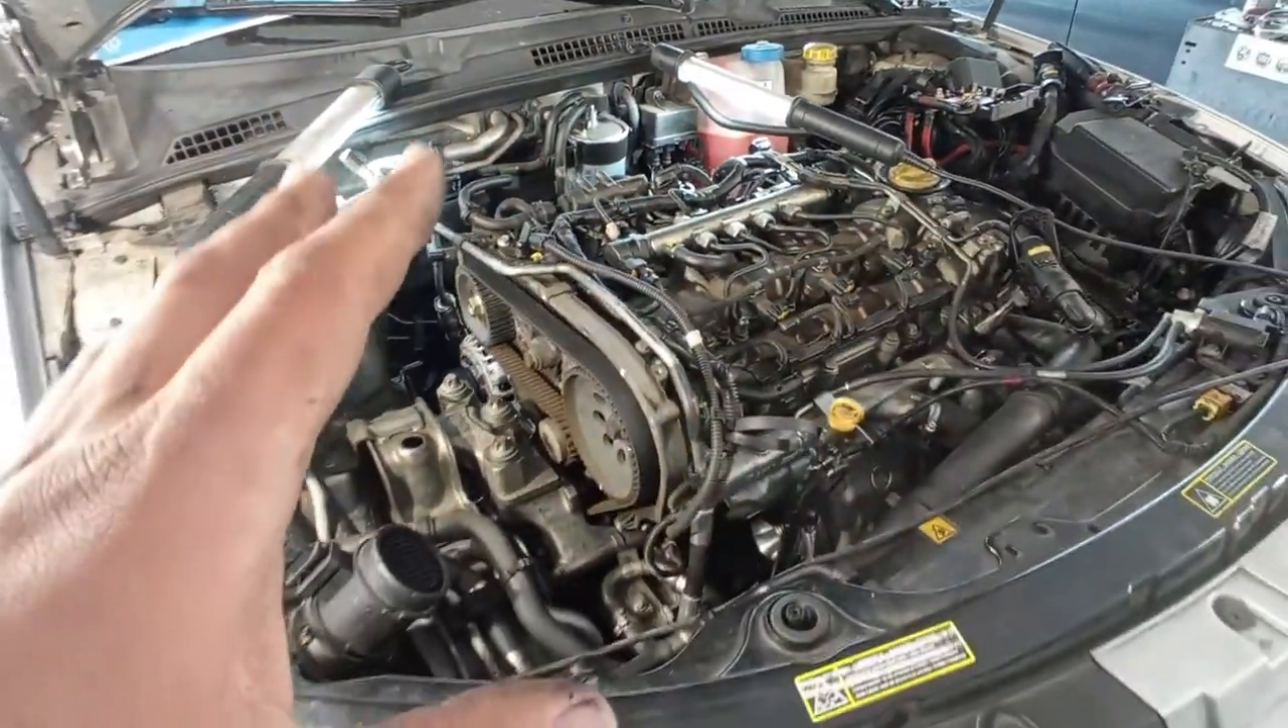So as you may see right now i have here a partial disassembly.